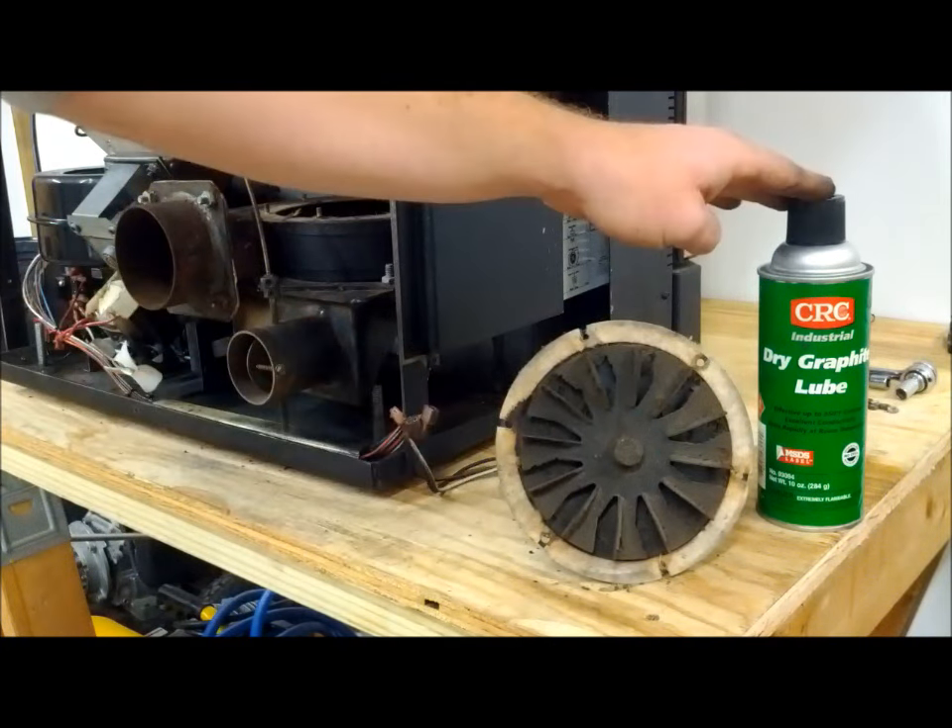All right, so we've got our exhaust fan out and on the bench.